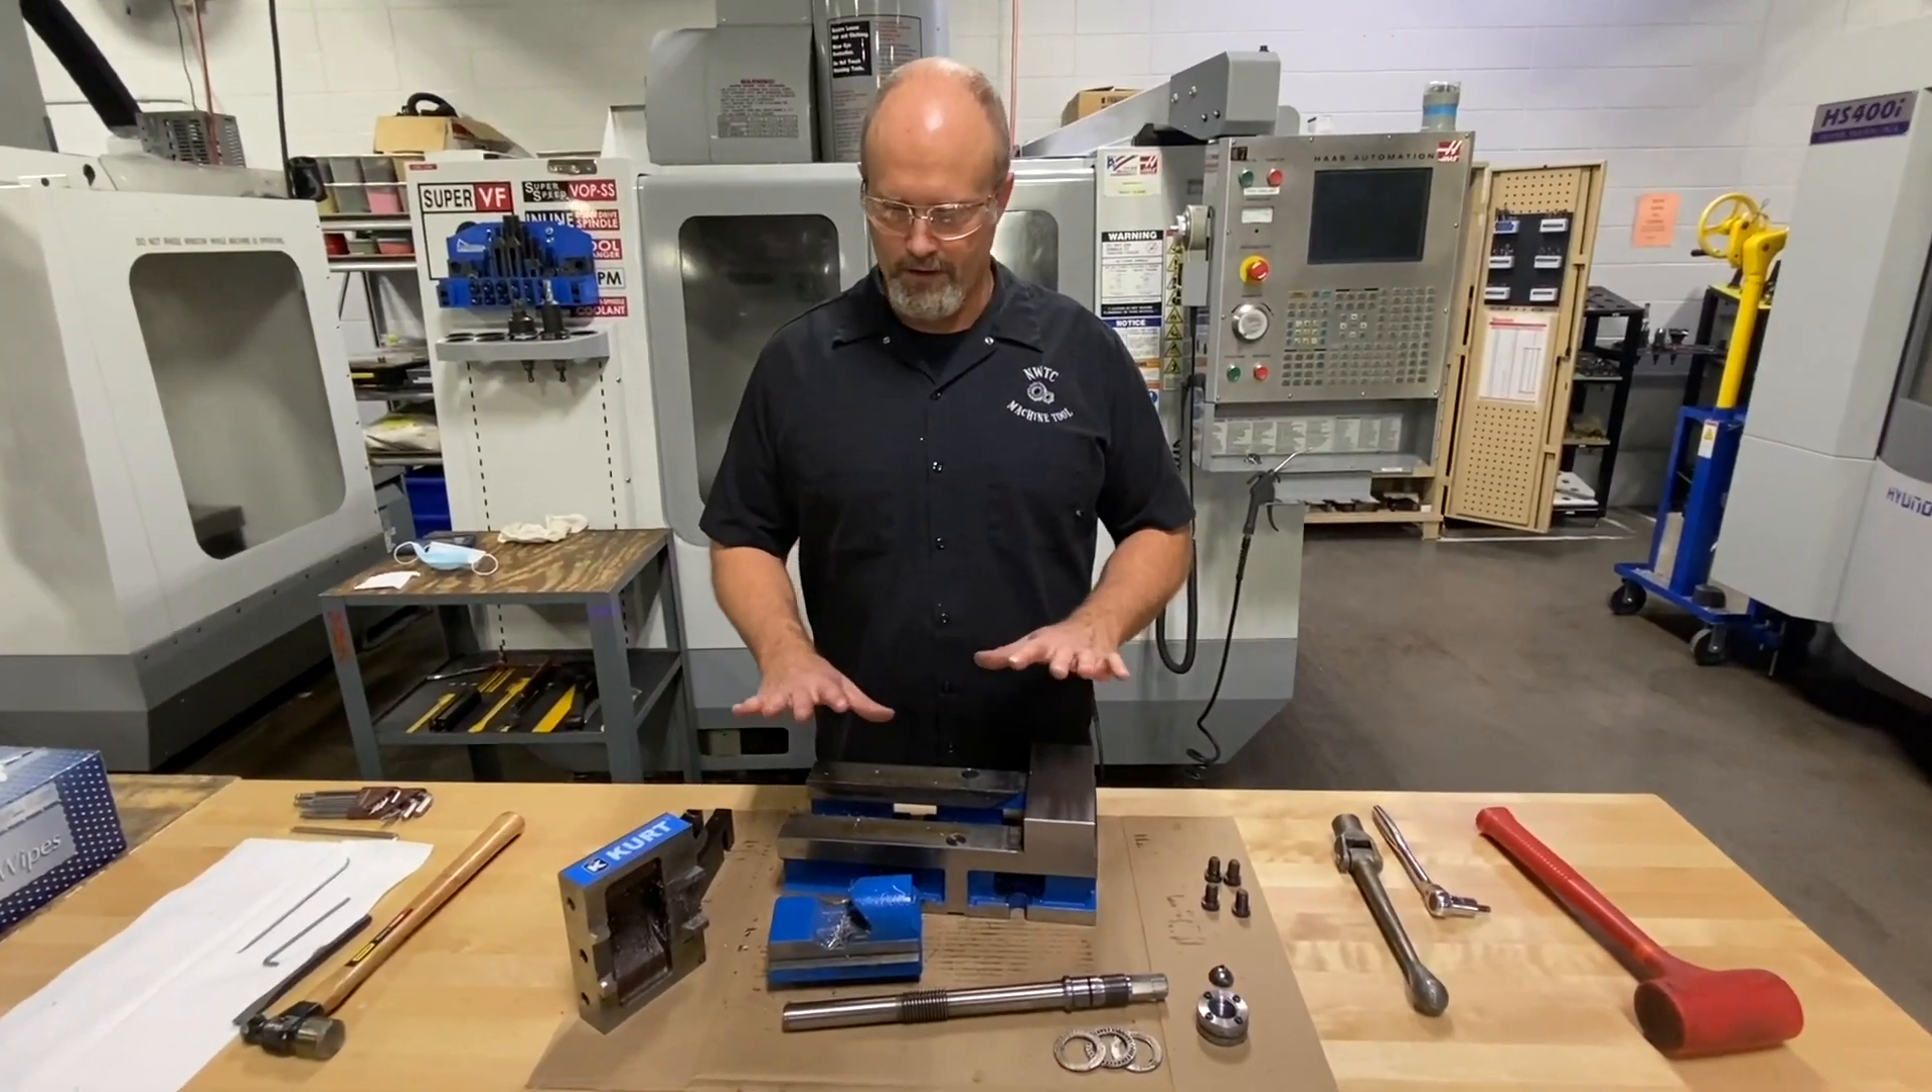At this point we have our mill vise completely disassembled. All the components laid out.